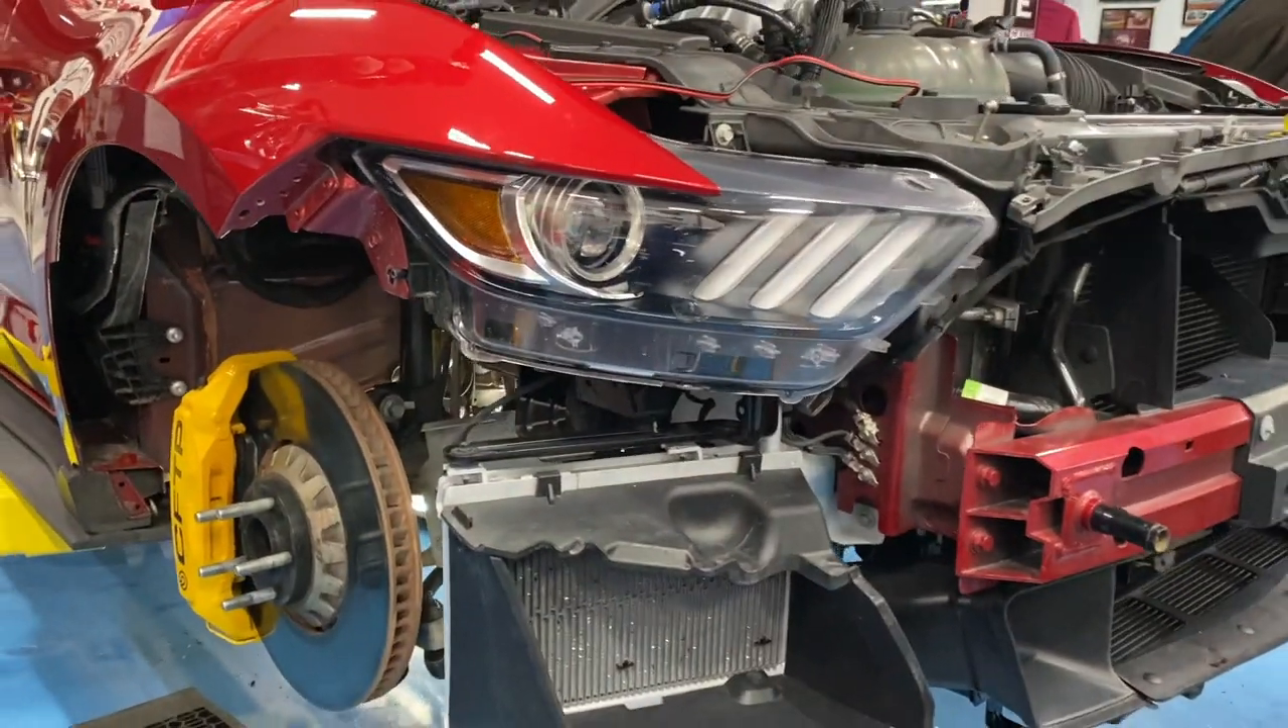There we go front fascia is removed.